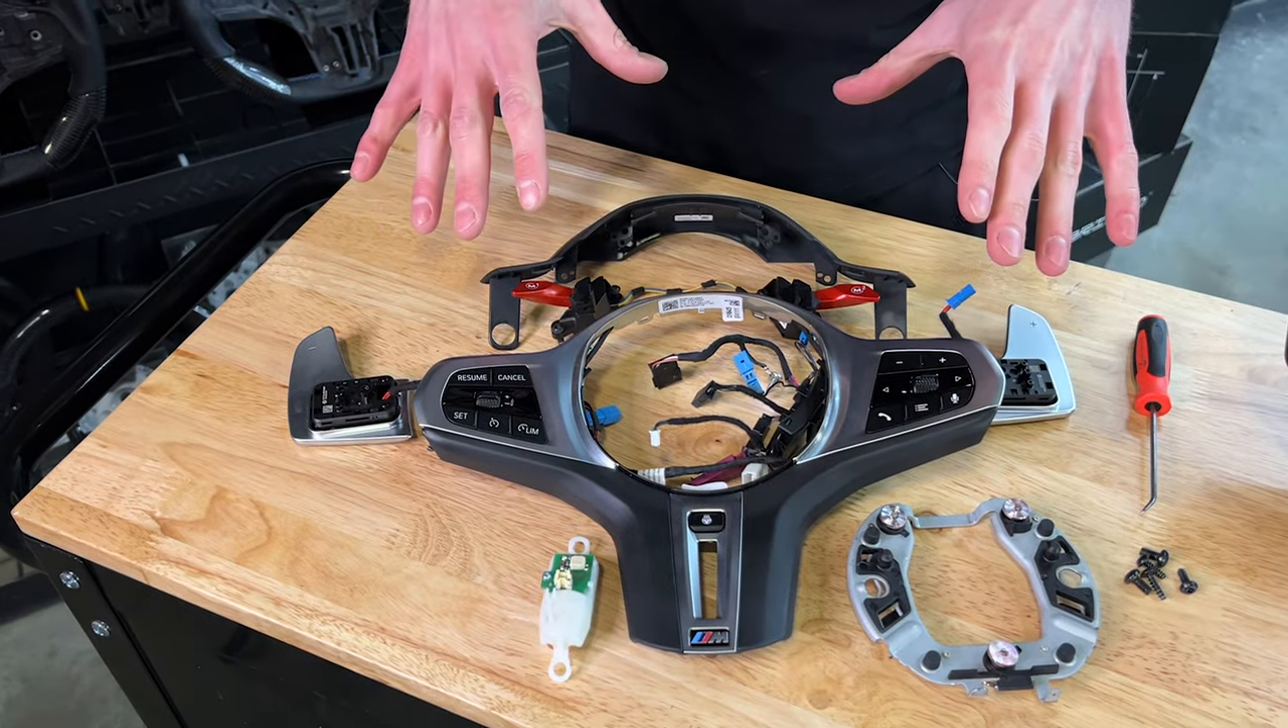So guys we've got all of our peripherals here taken off of the OEM steering wheel.